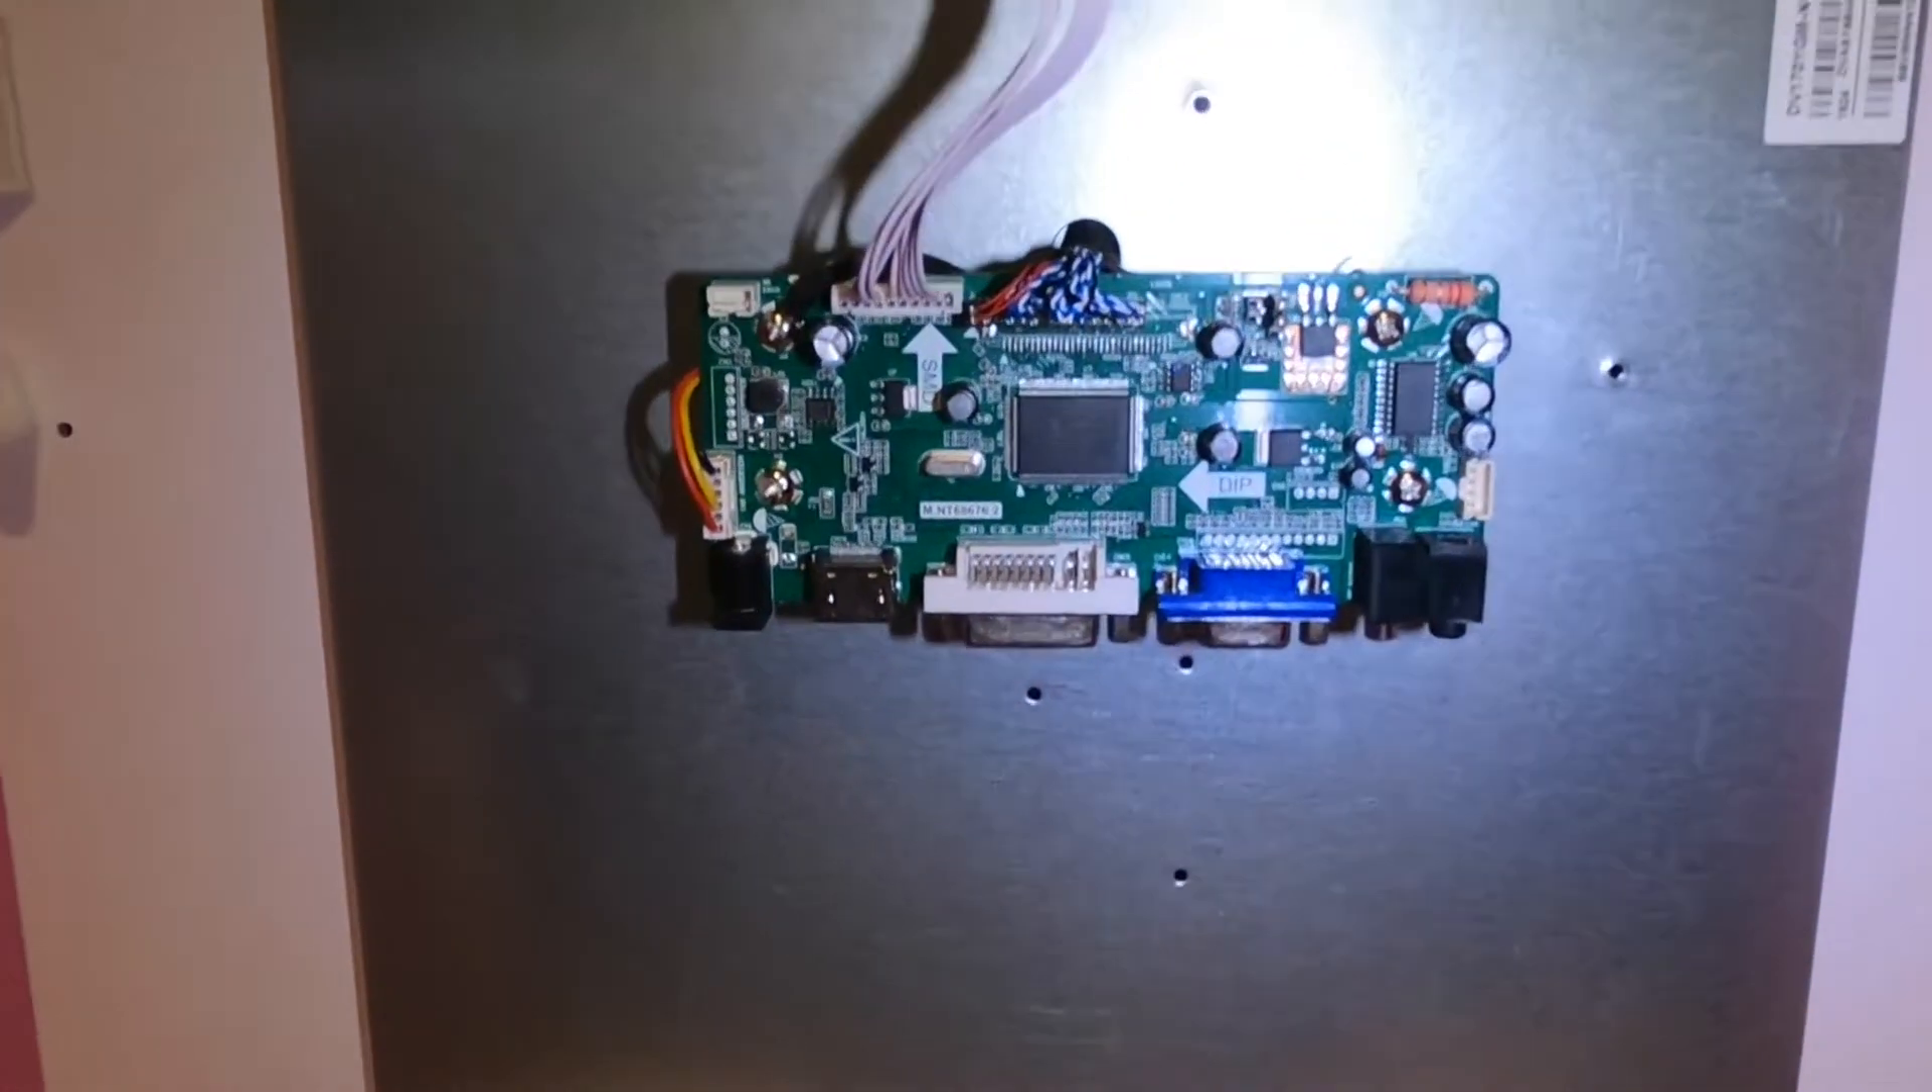Okay so the converter board is now mounted in there properly.